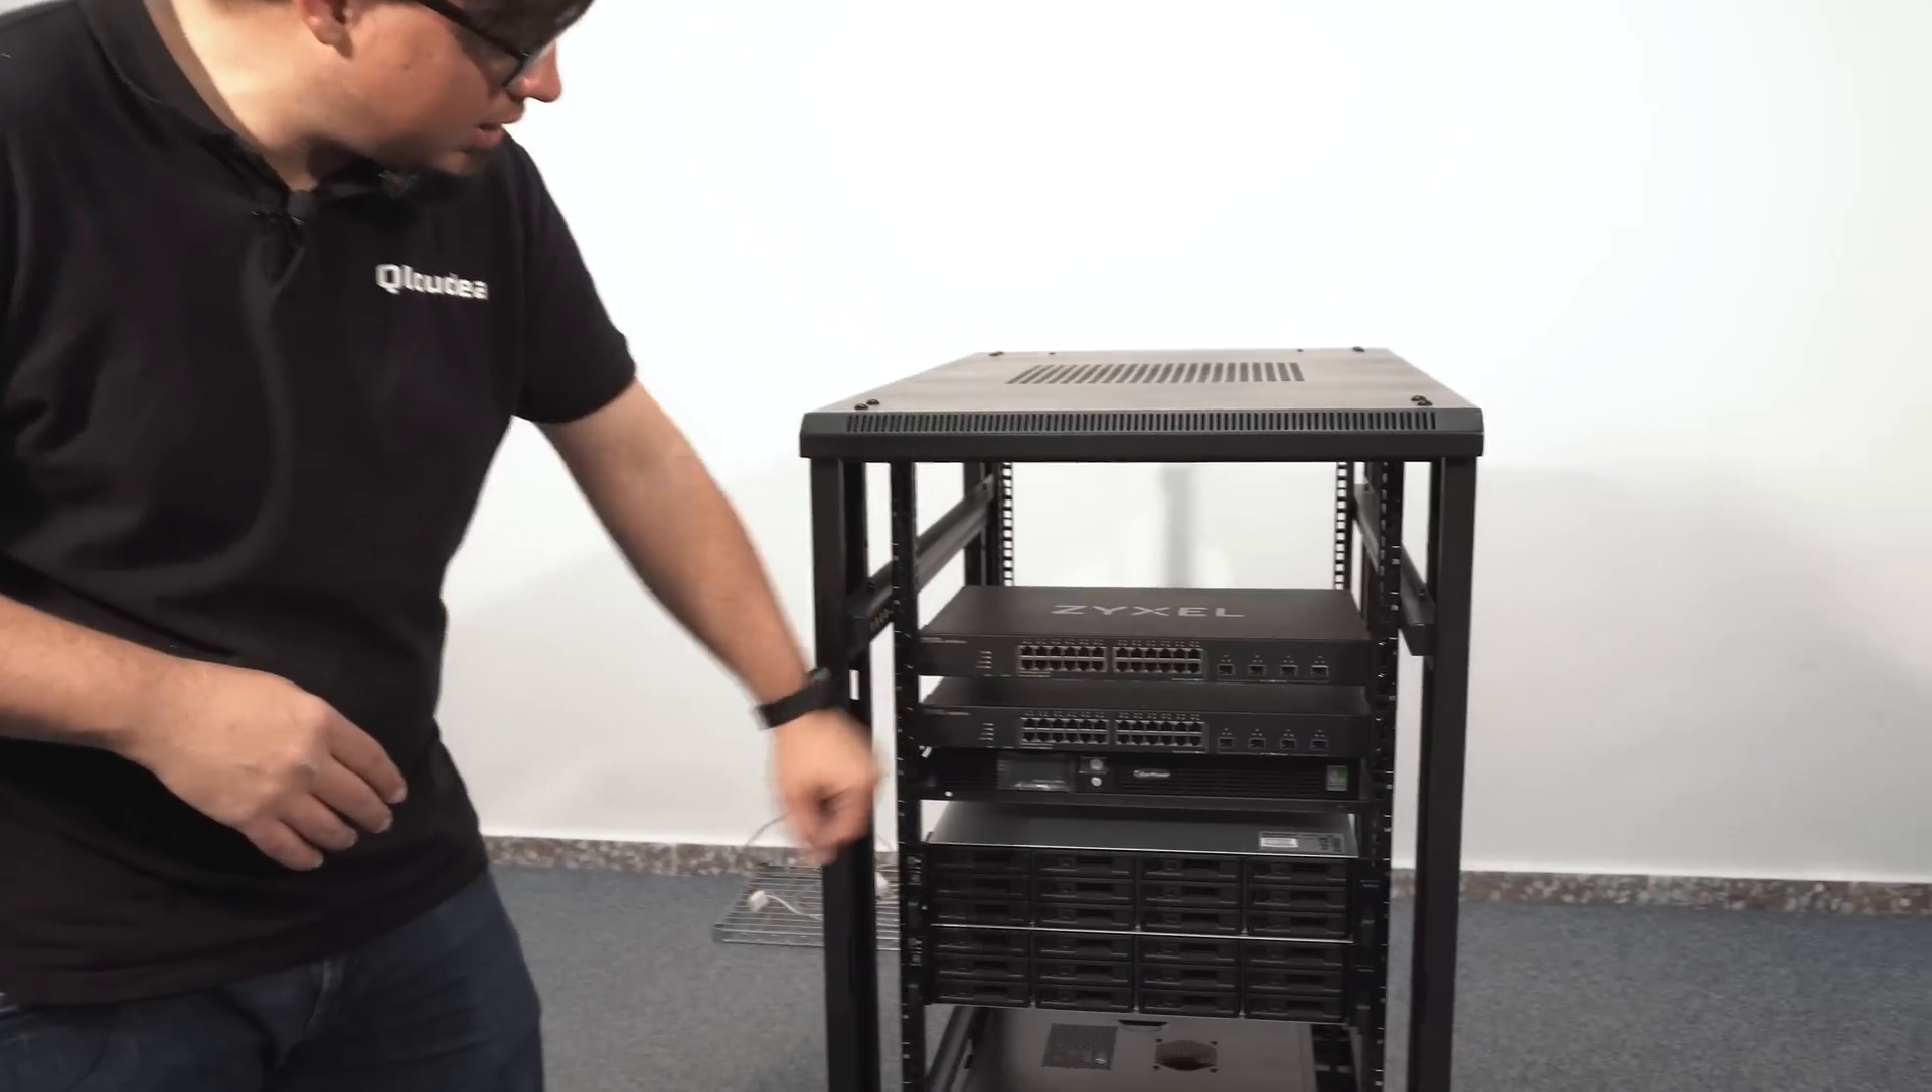Hemos terminado con el montaje de lo que es el armario rack hemos instalado los dos switches.